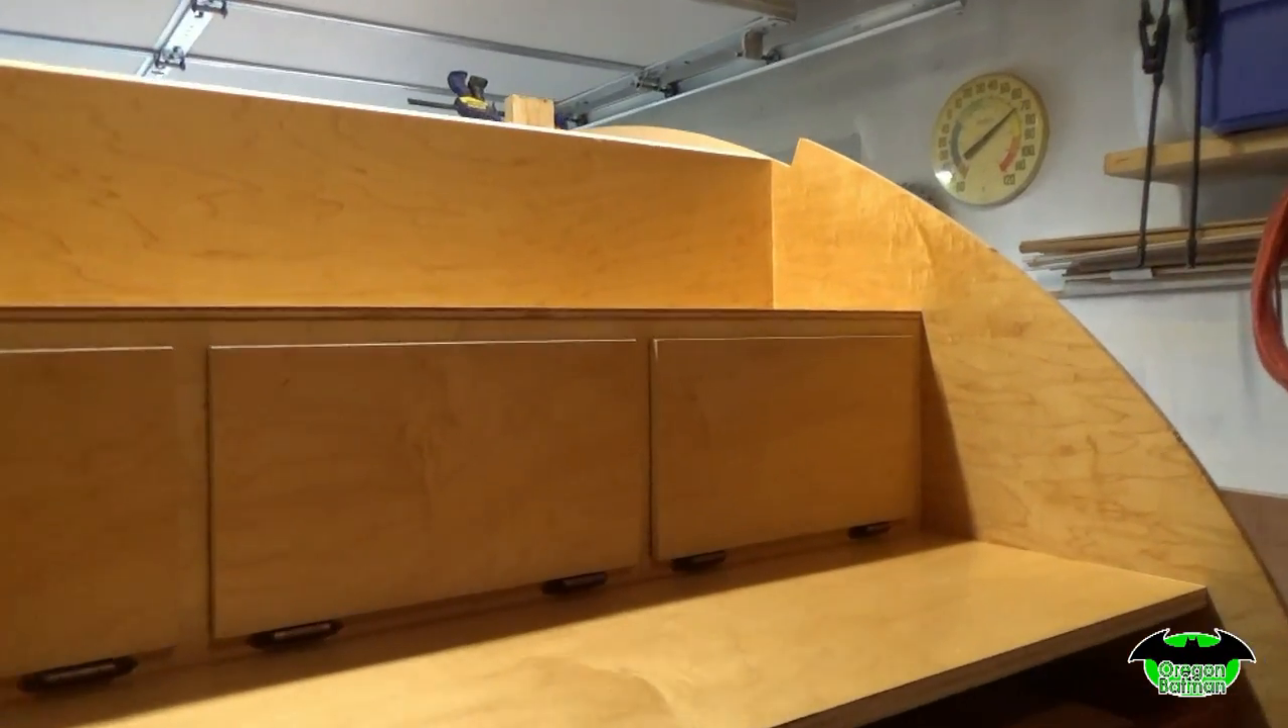Well, I'm happy to report that everything is varnished, and the cabinet doors are now back in place and work really well.